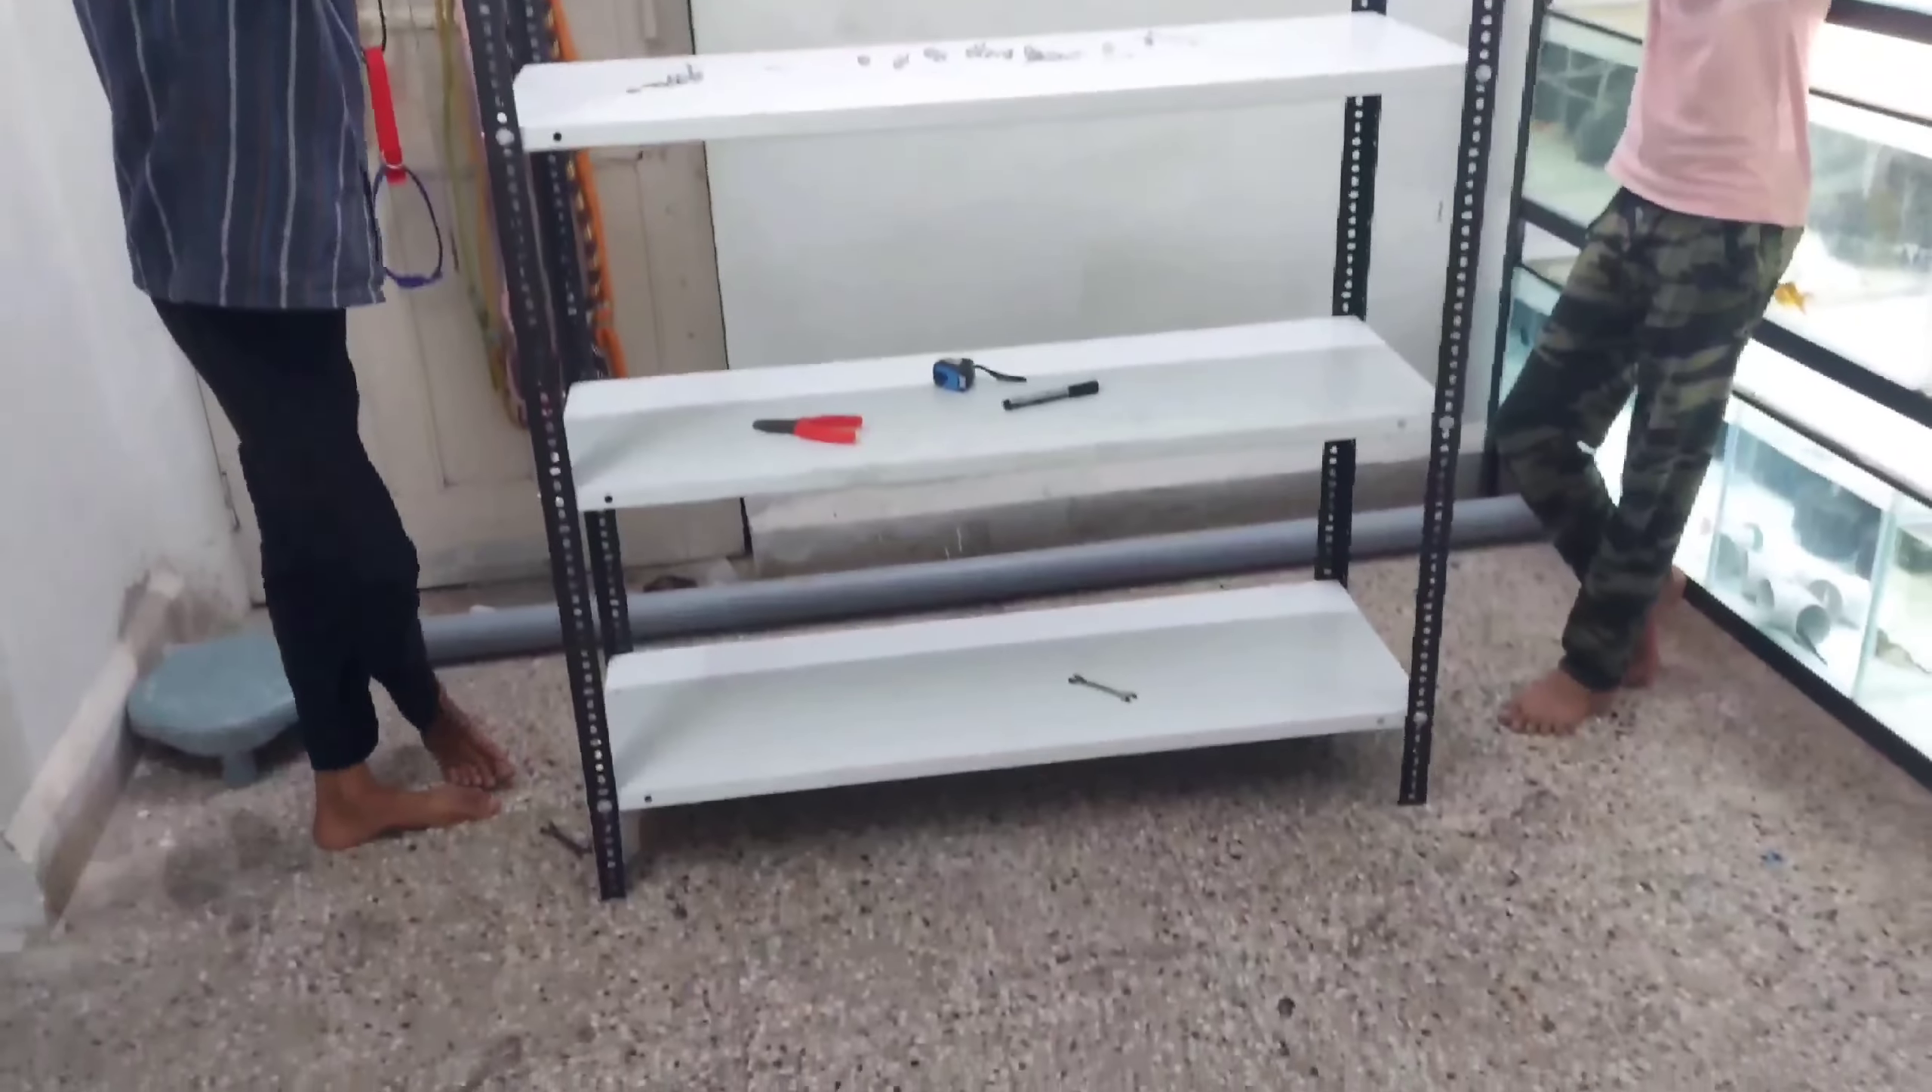देखते ही देखते हमने लगा दिये है तीसरा shelf।